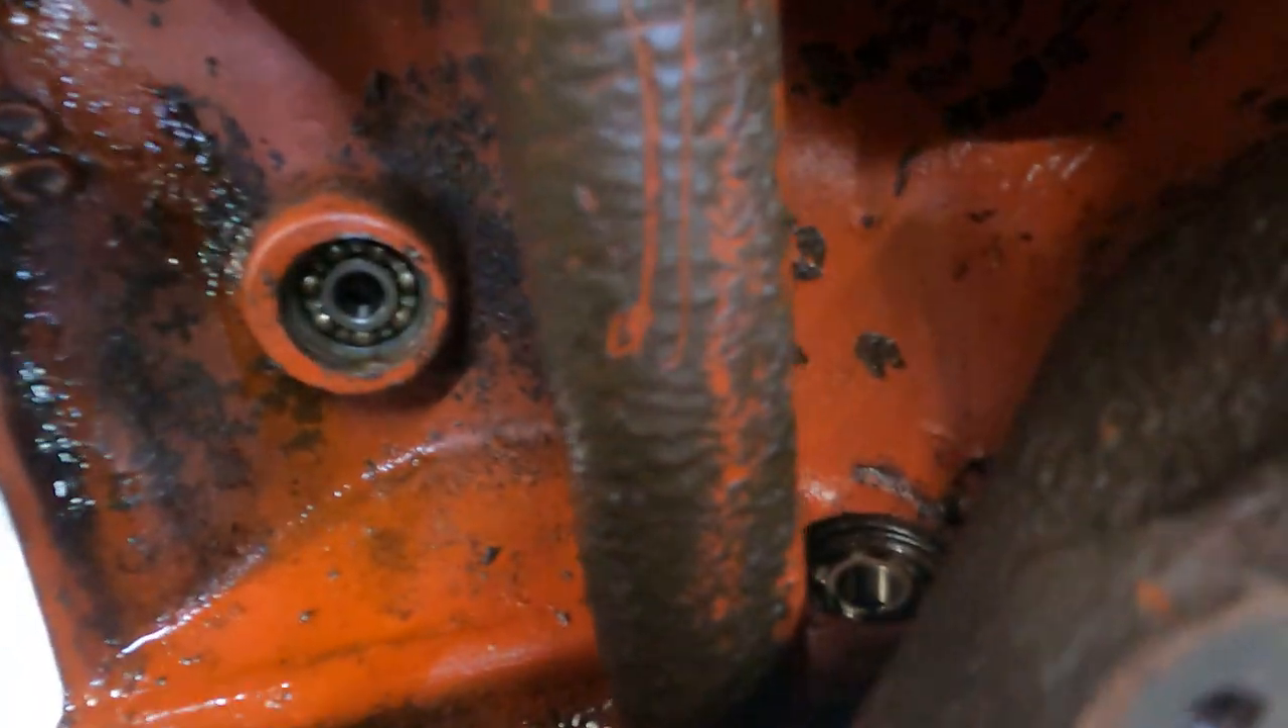You can see right there there's one bearing left in there and then right down there is the other bearing.